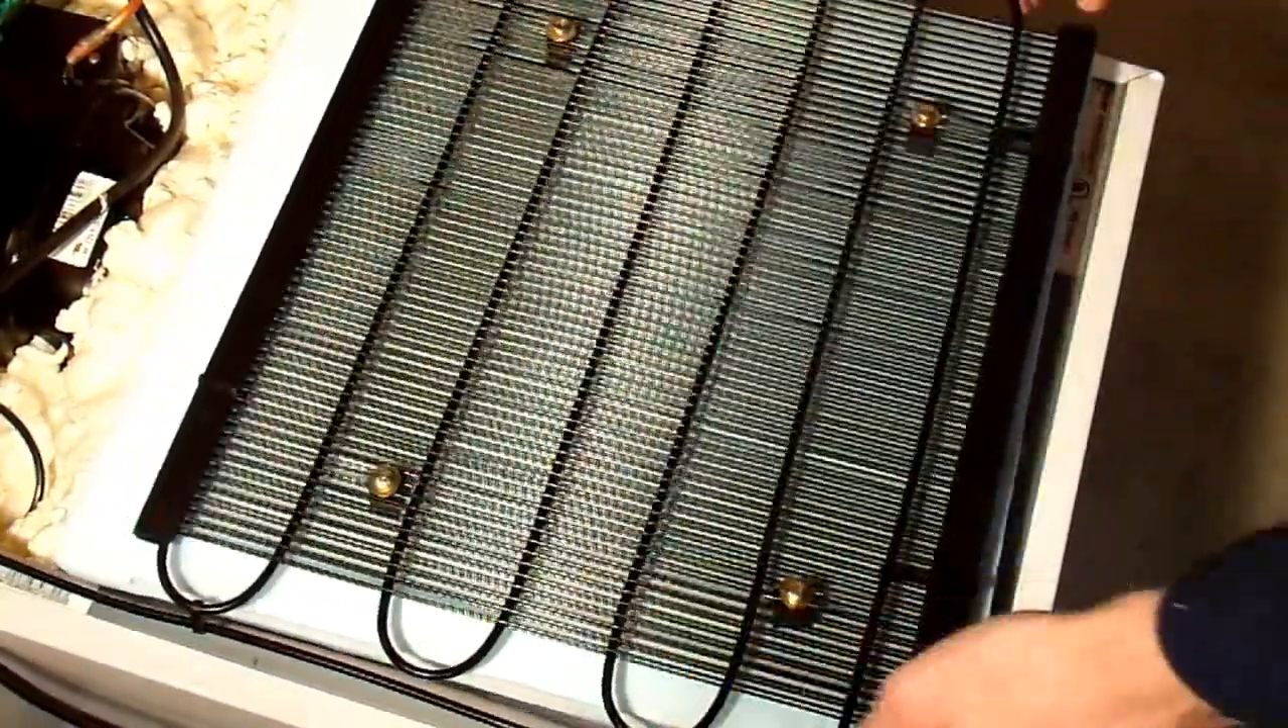And I have the condenser mounted to the foam.